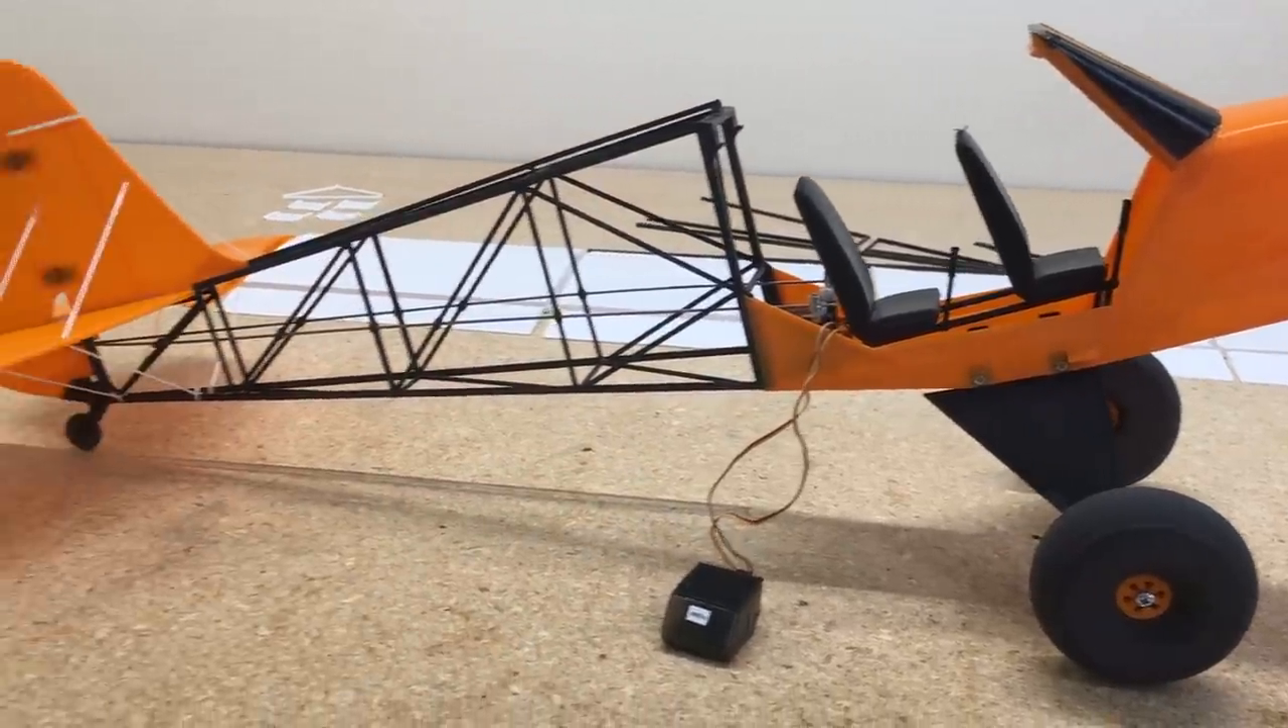Now I have the landing gear all set up.